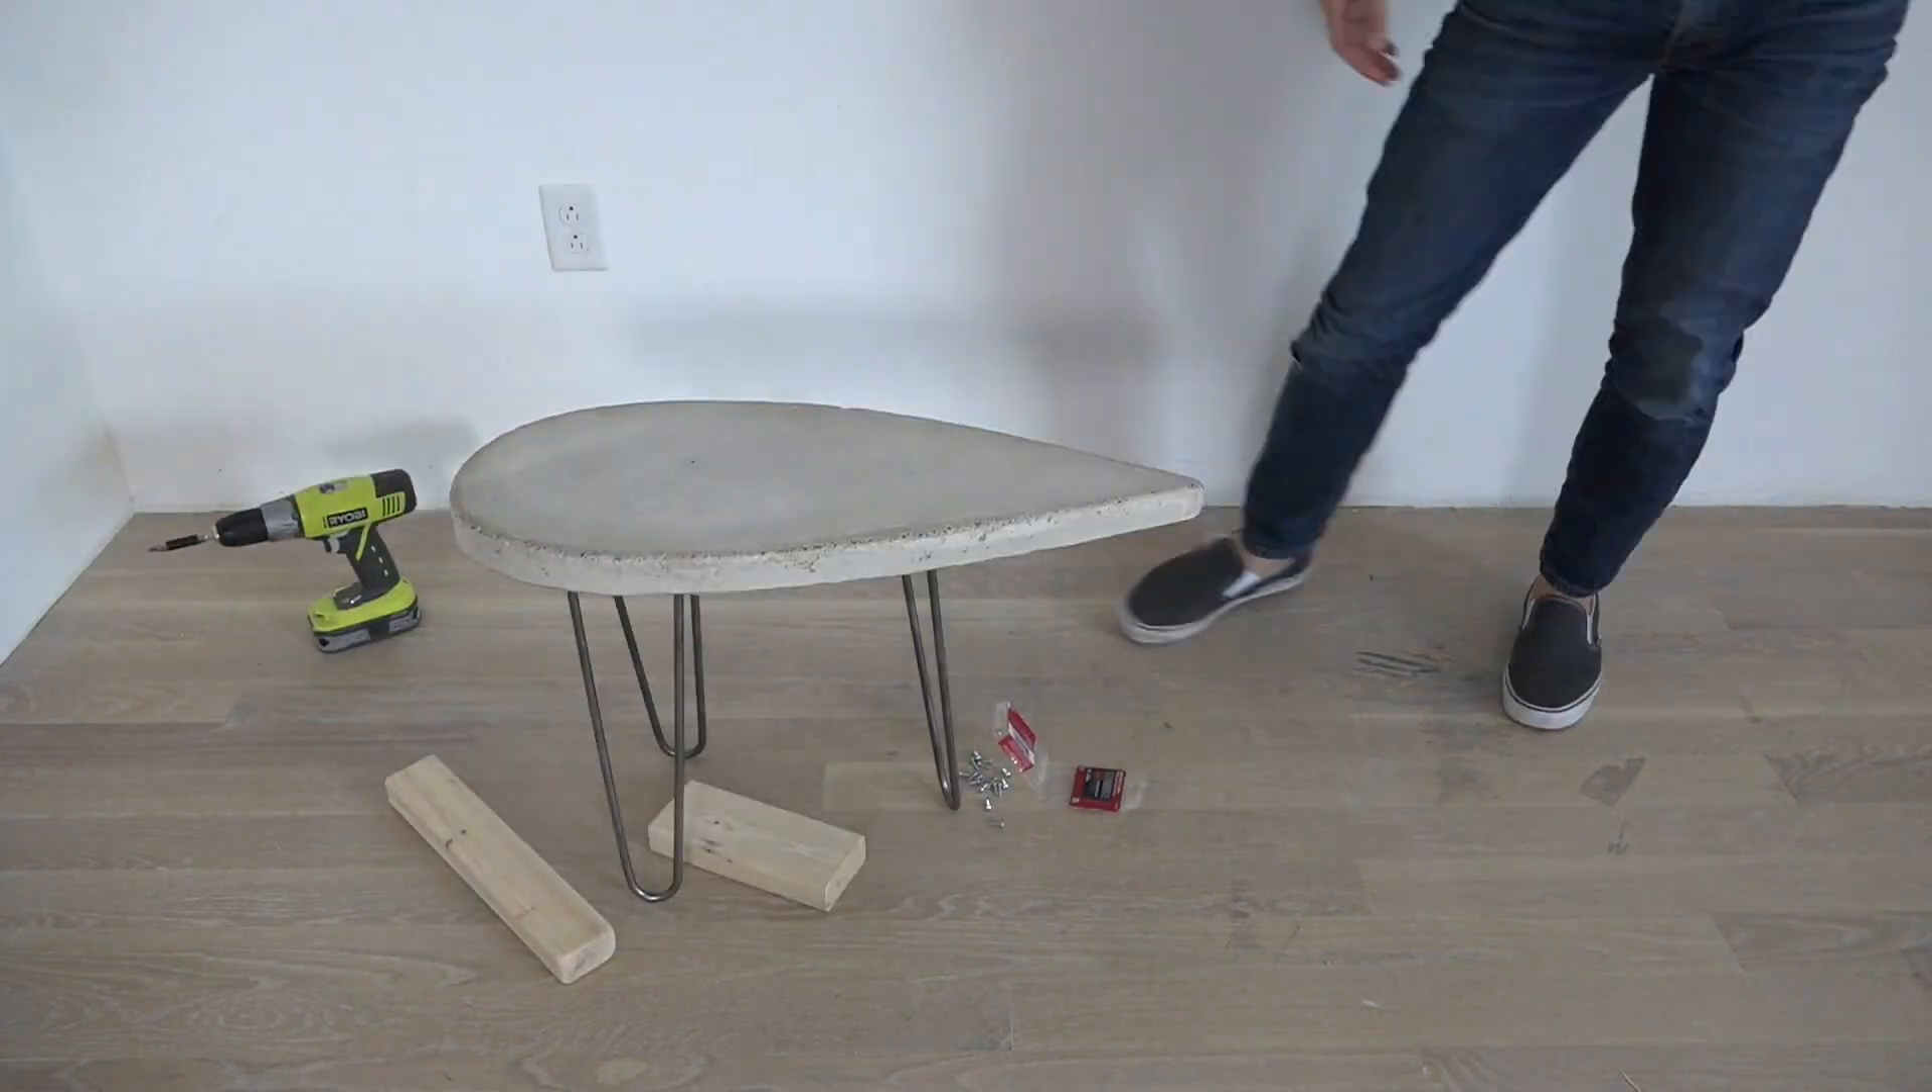I finished off the table by screwing on three hairpin legs.